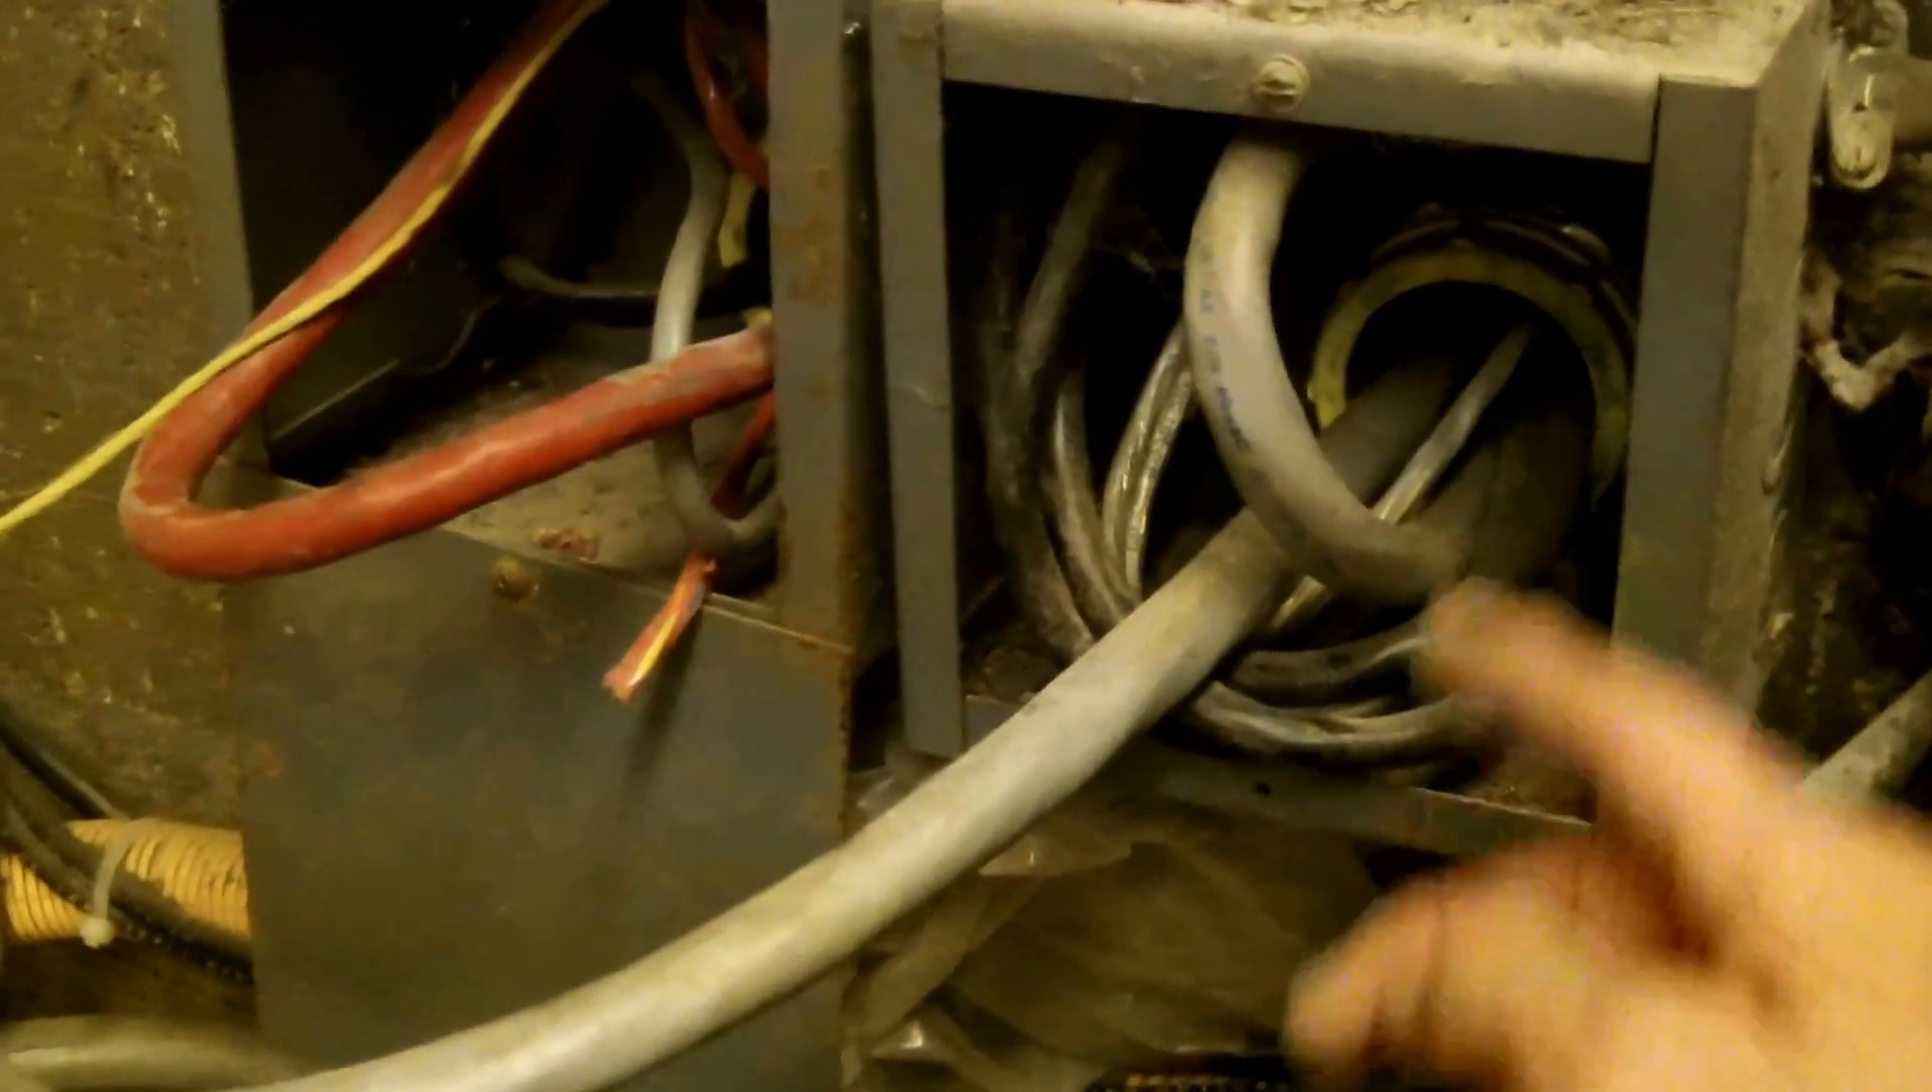They can't put a cover on this box because these cables come out too far.